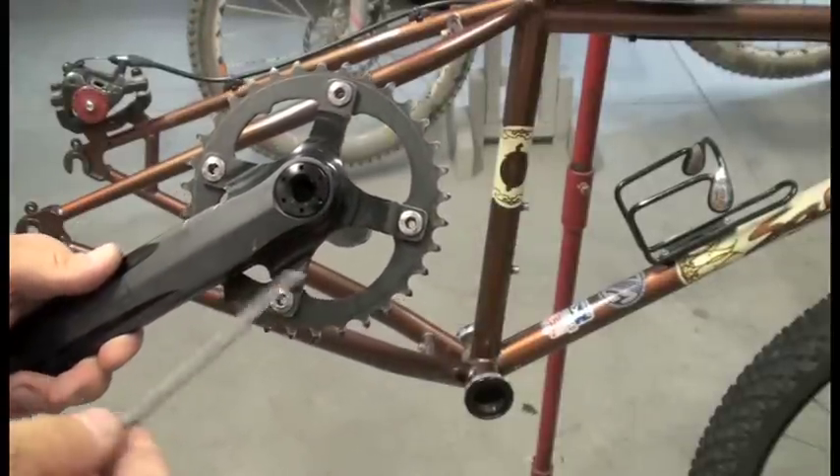So as you can see, I've installed my single speed specific chainring using these short chainring bolts, because I've removed the big ring.